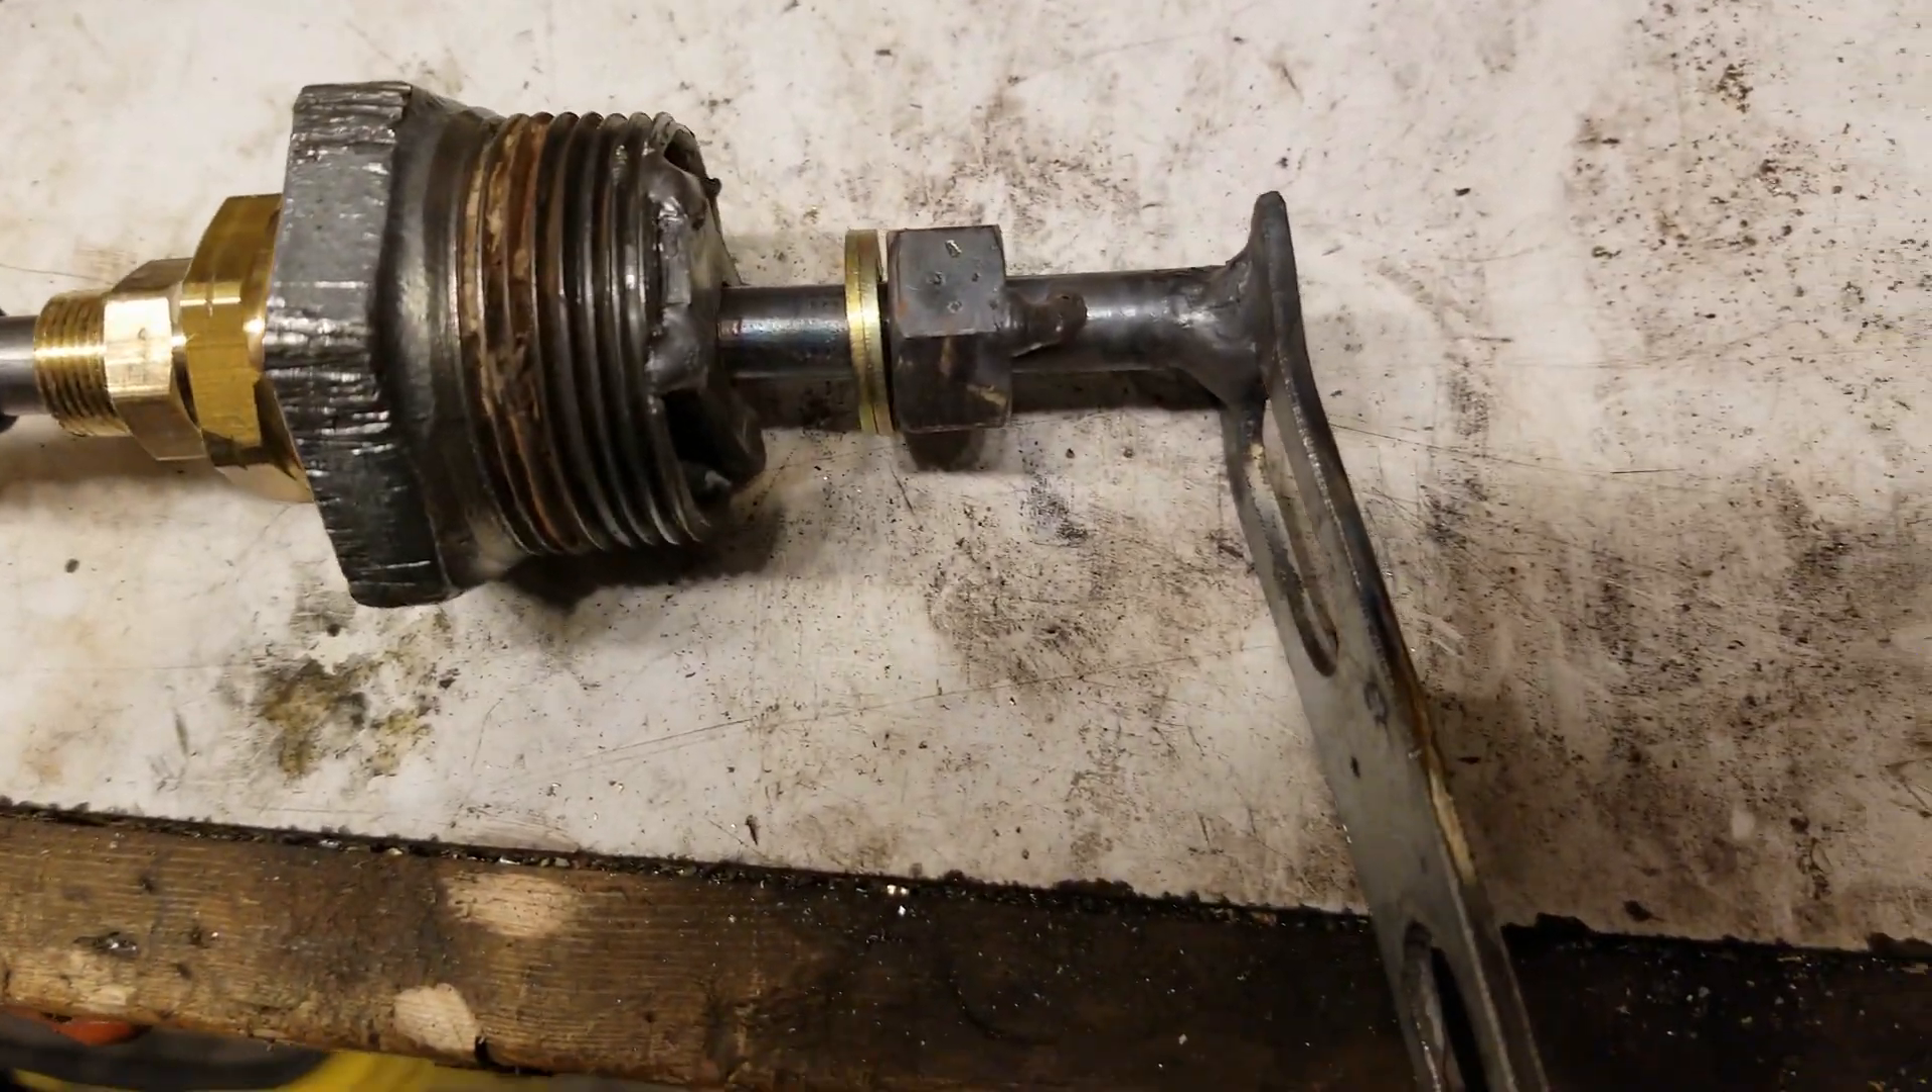That's a piece of uni strut that I cut and welded to a 3-8 steel rod.